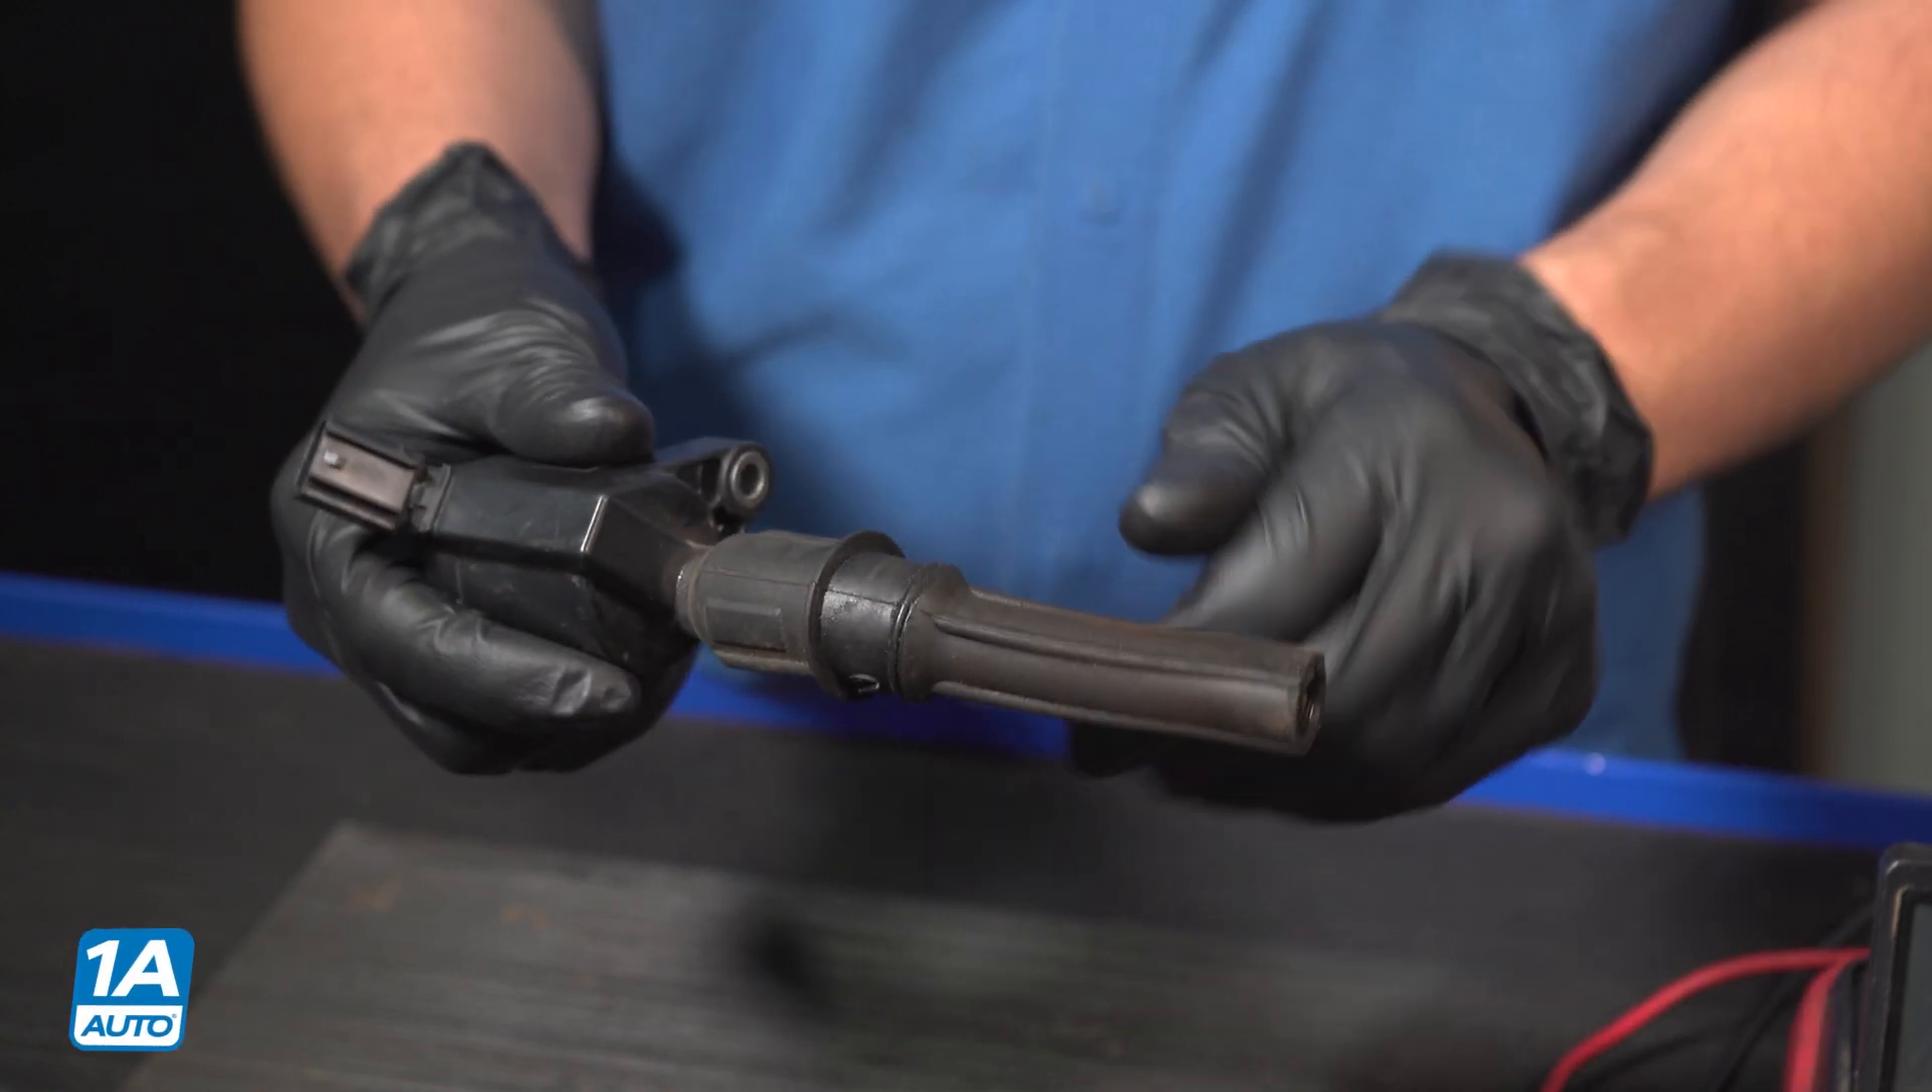So I have the old ignition coil out right here.